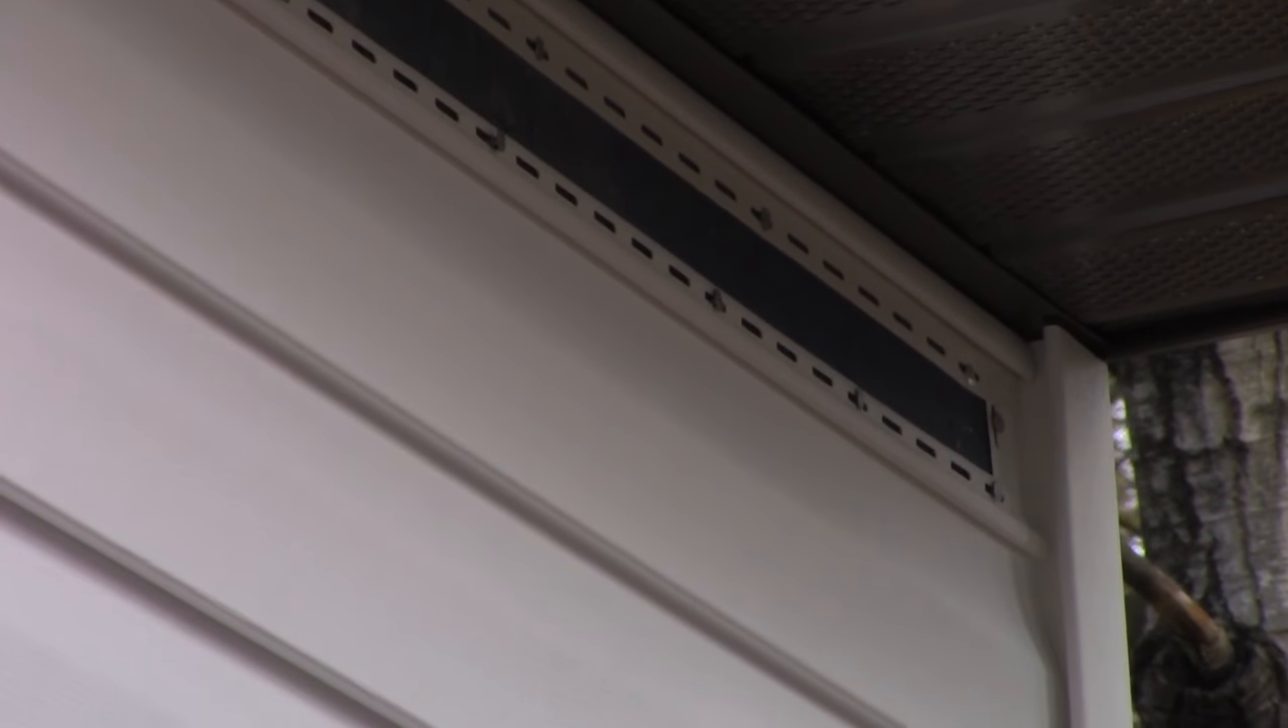I need to finish this last piece of siding right in there and unfortunately it's not the same width all the way across. It's wider at the left than it is at the right.